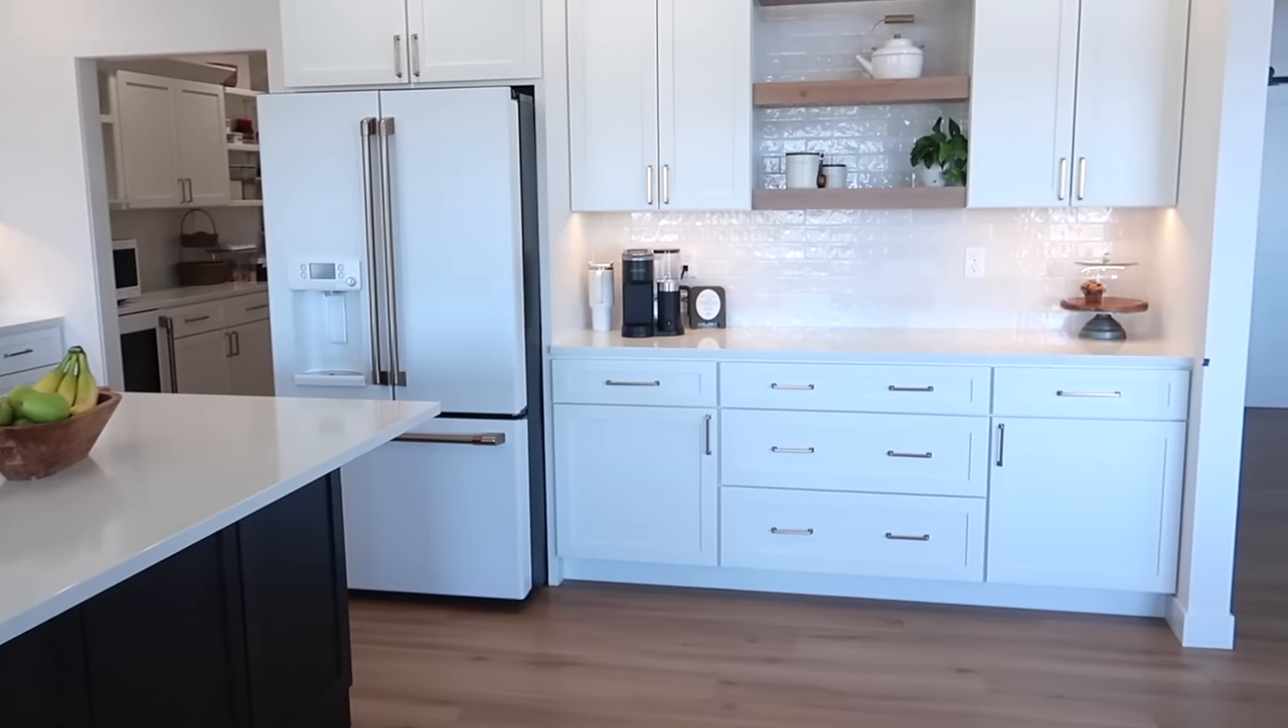The fridge does stick out And that is my bad I went back and looked And I ordered The wrong size refrigerator.